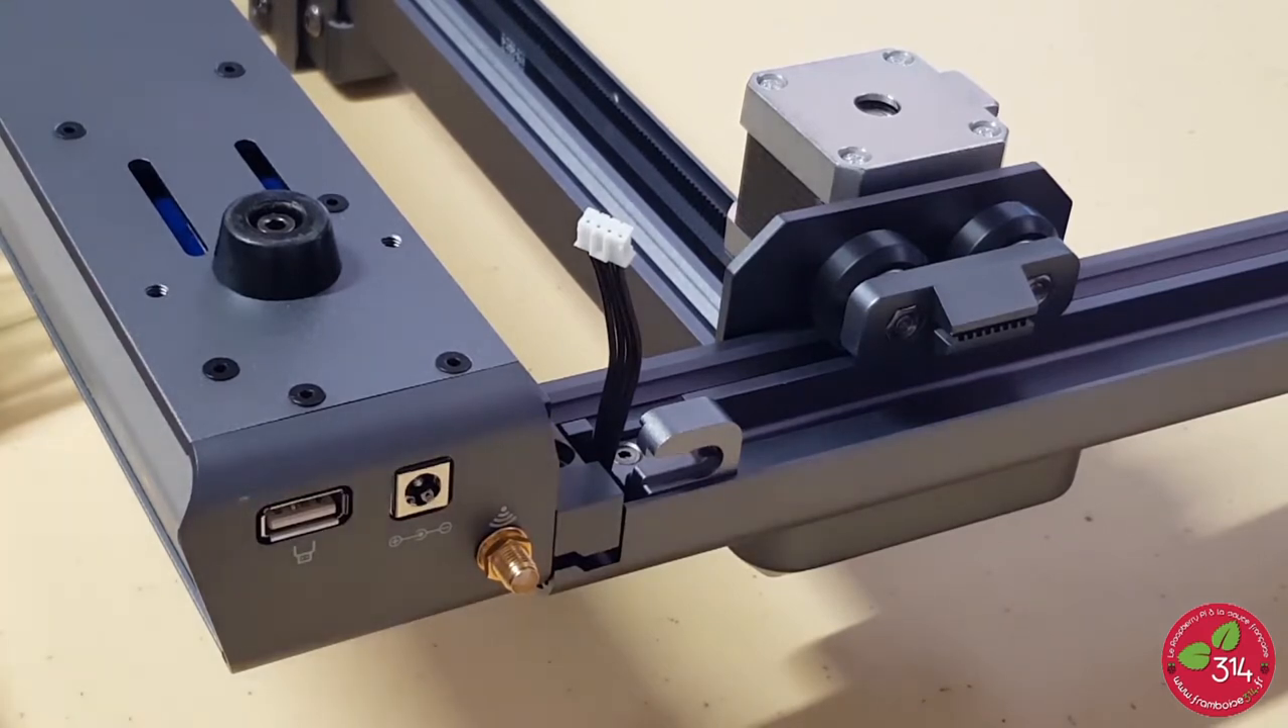Vous voyez que le câble ici, il est sorti par l'encoche.